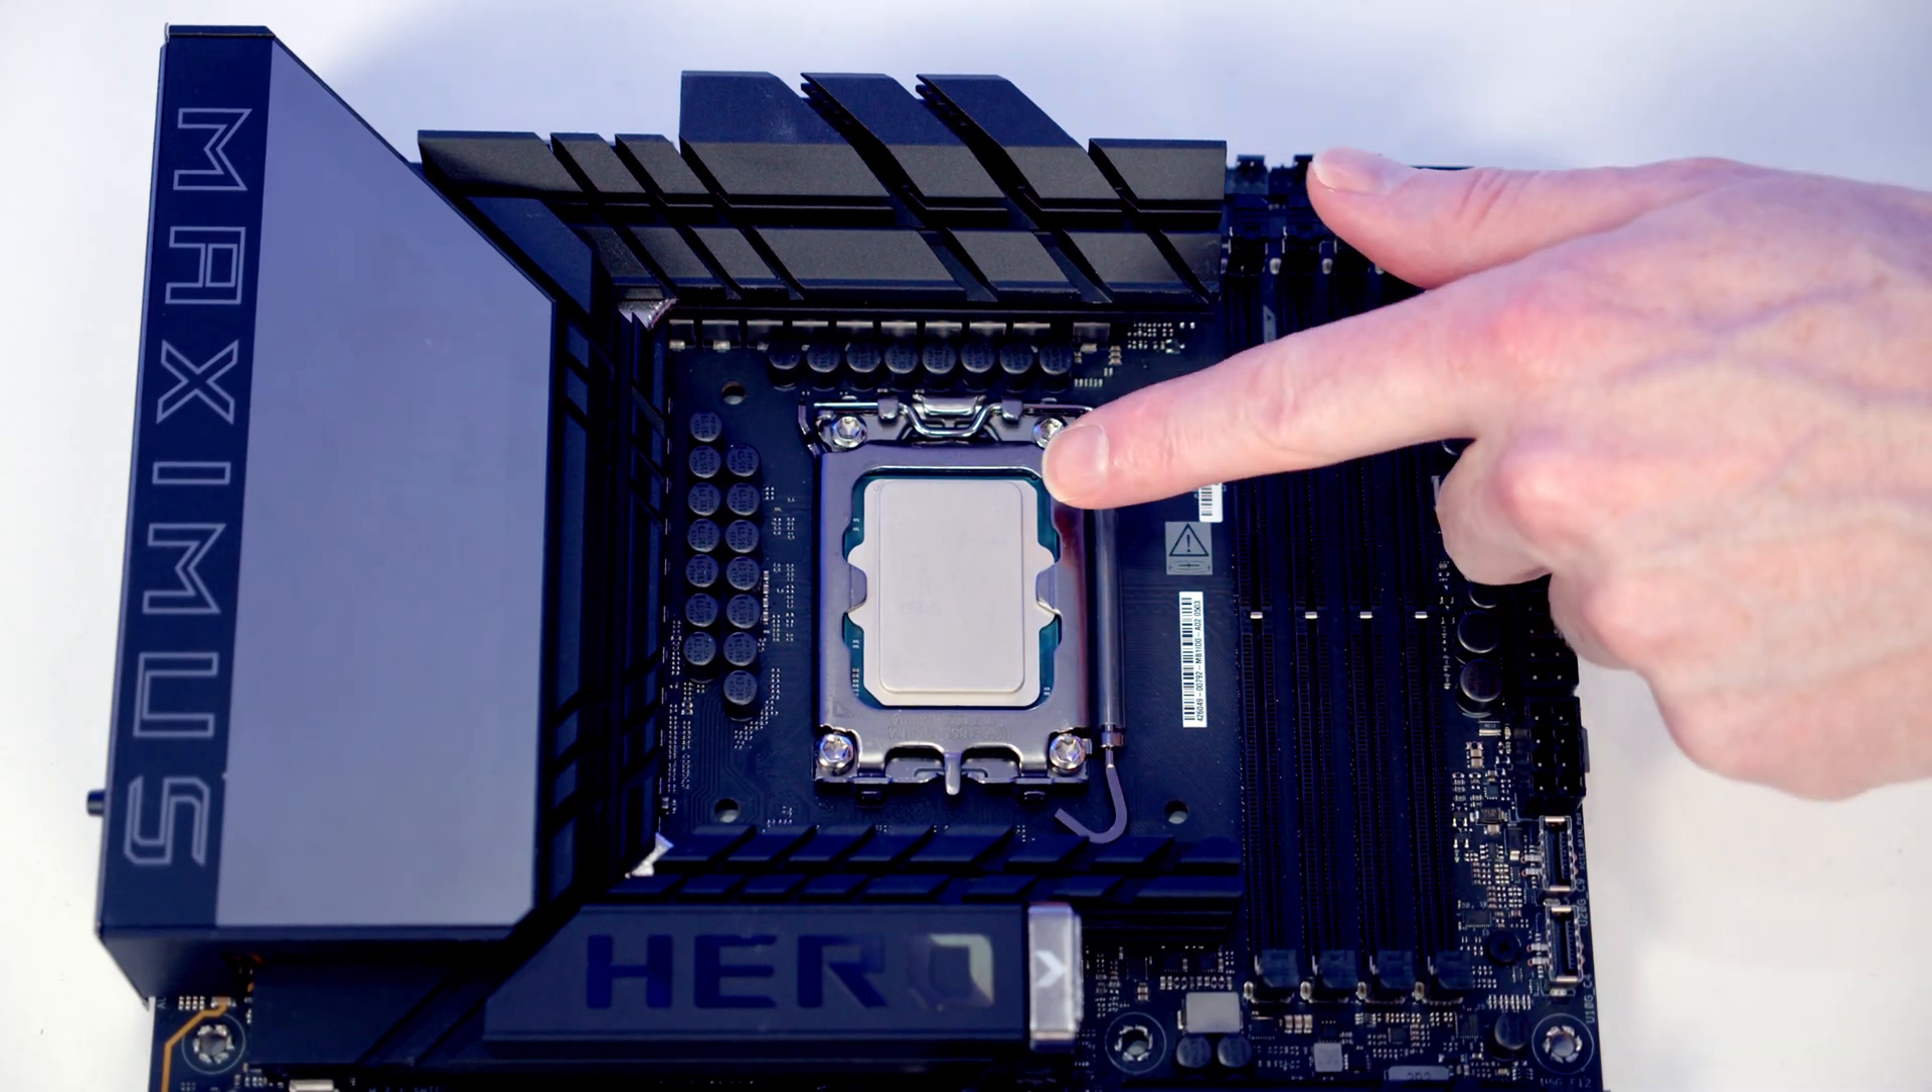We just close the lever and that's our CPU installed in the socket.